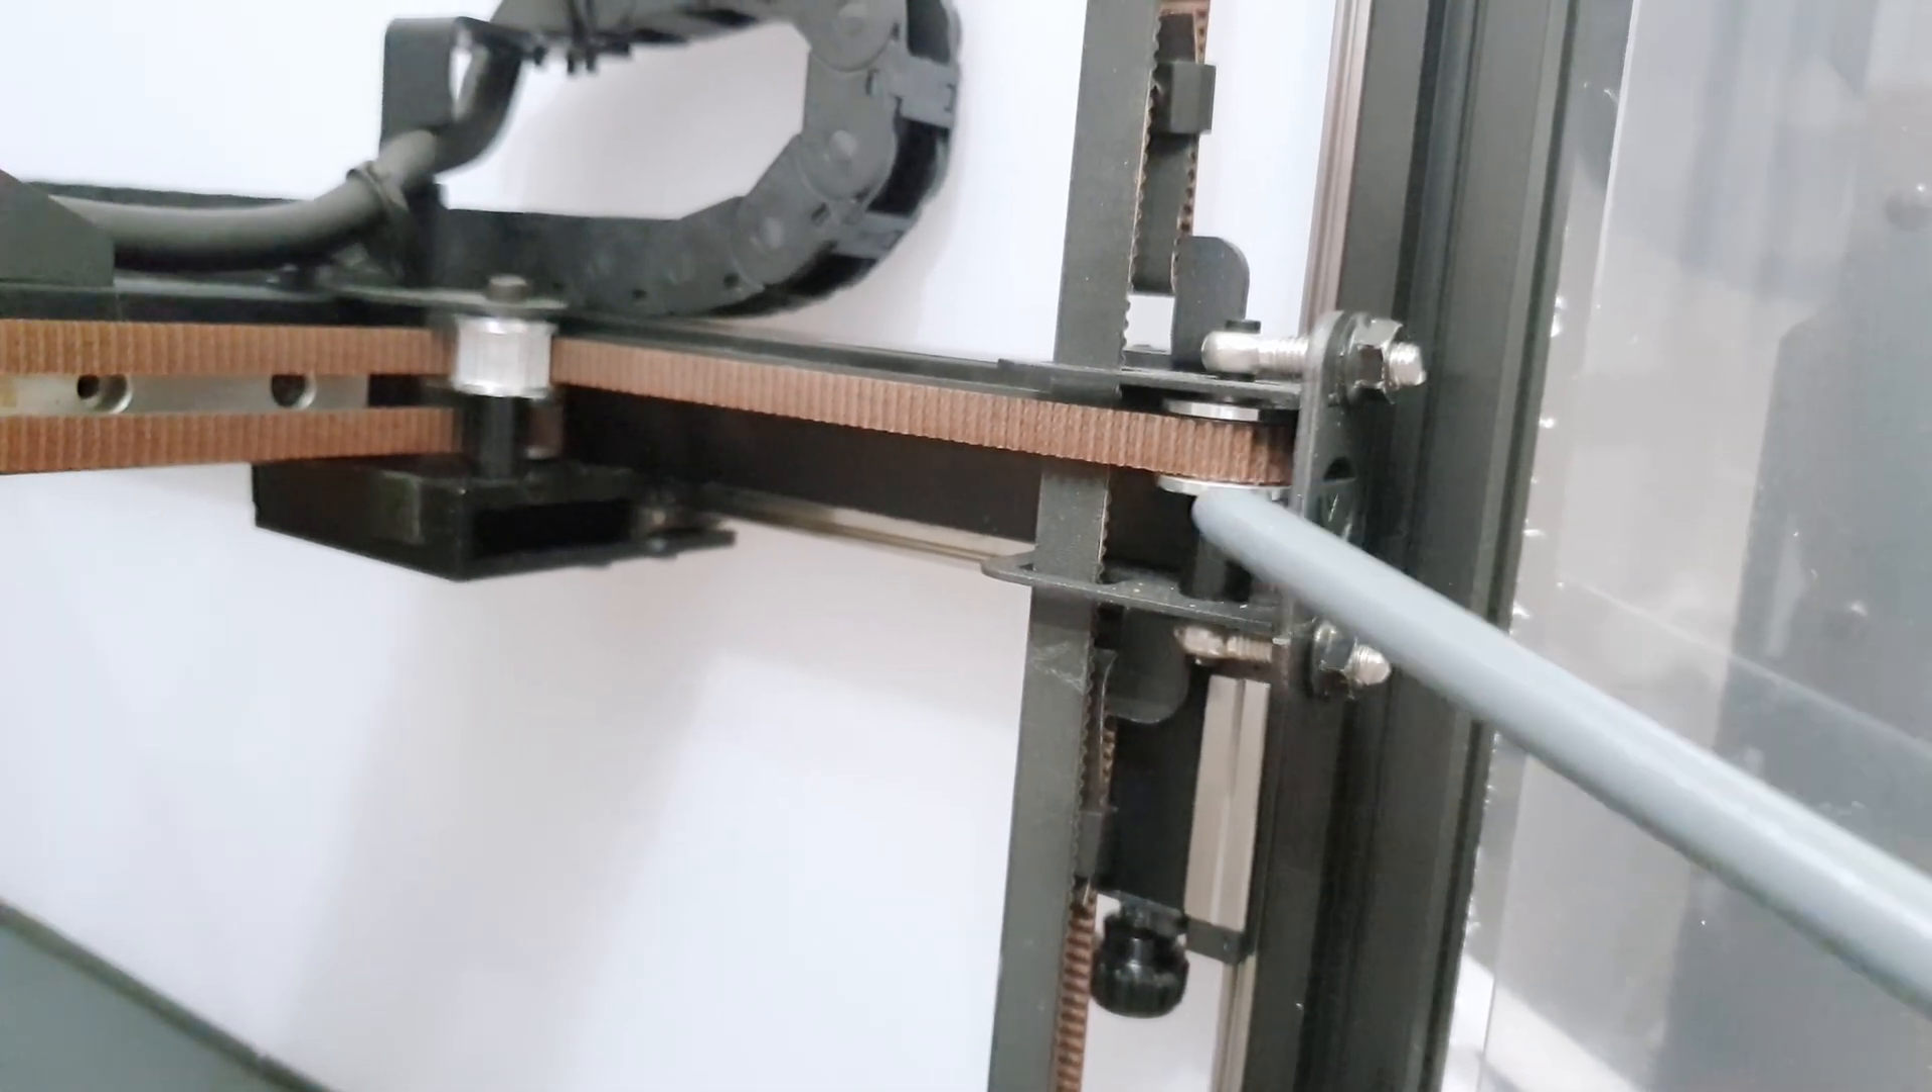This belt tensioning mechanism is also pretty bad, because the belt is not centered in this frame, and we have two bolts instead of one. It is very easy to get it misaligned, and the tension between the bolts is different, because the belt is either in the upper half or in the bottom half on the other side.